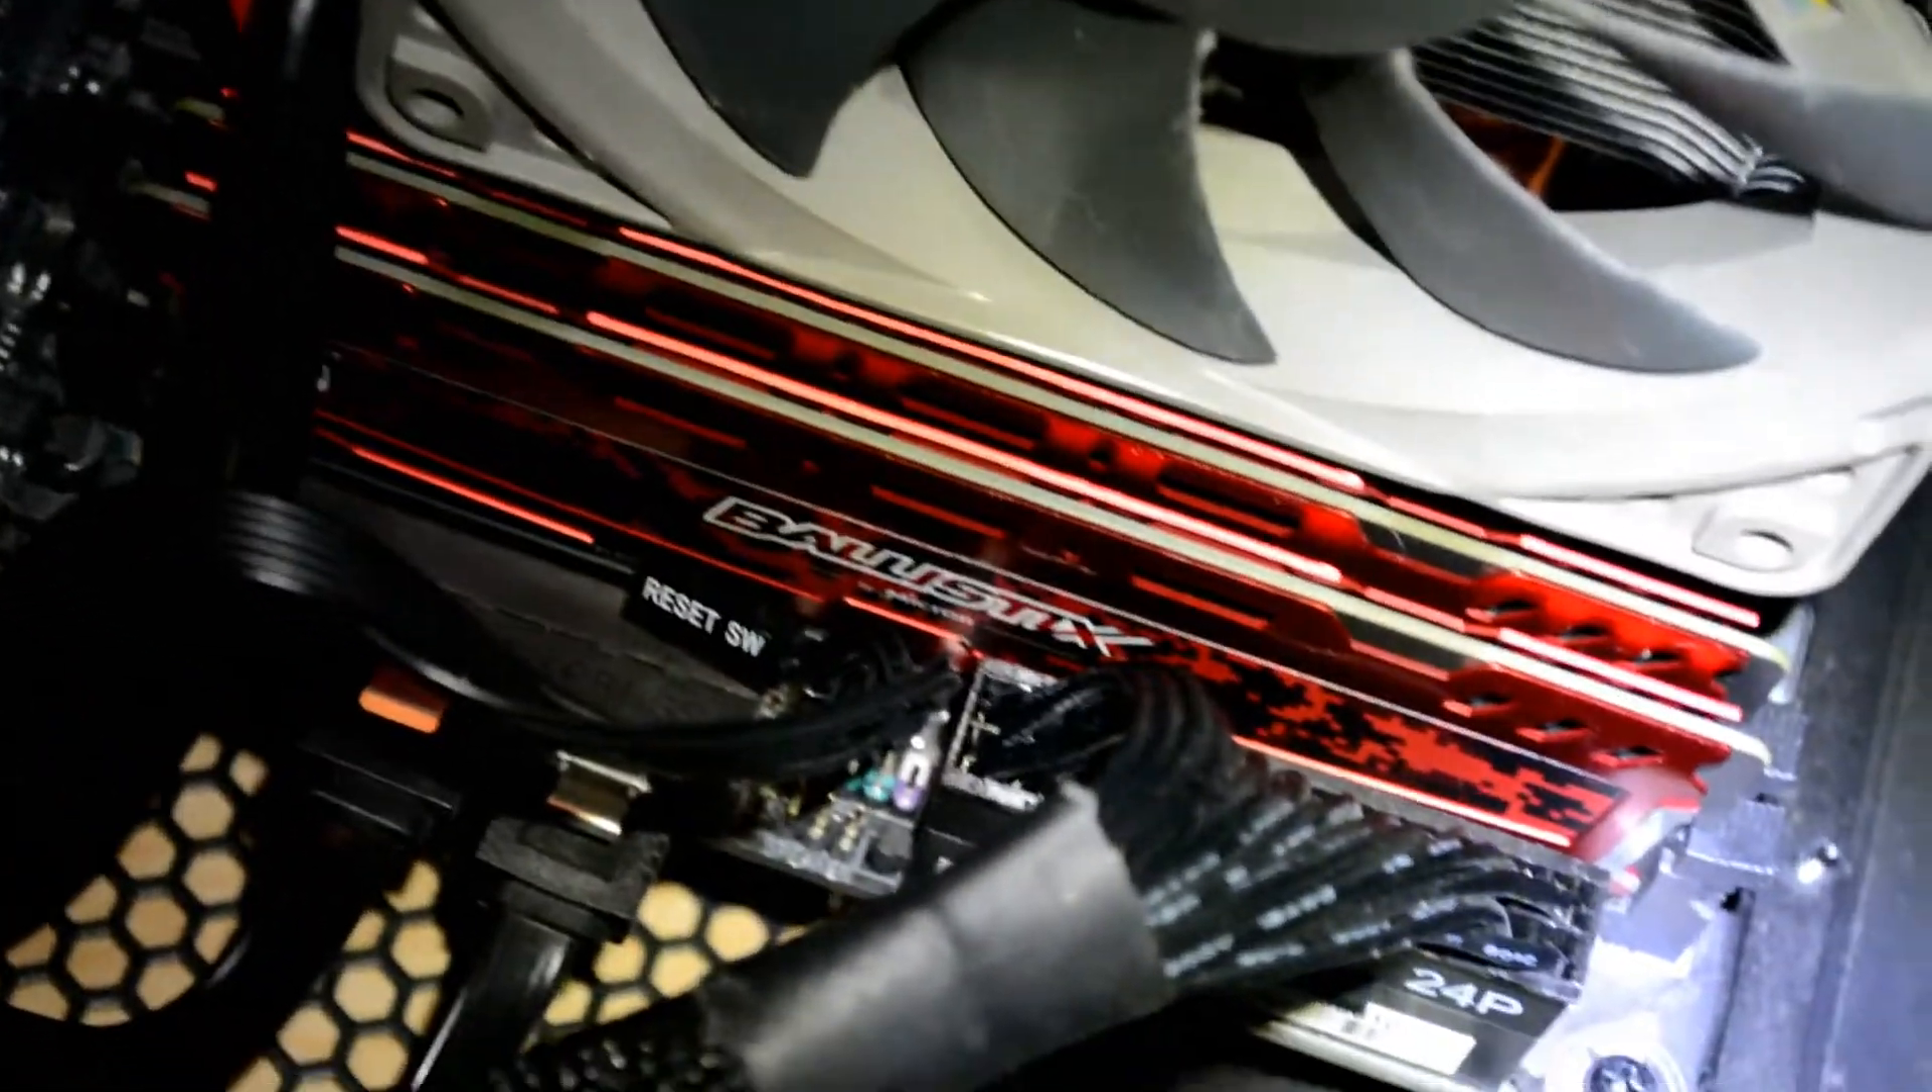And now we should have installed the RAM.